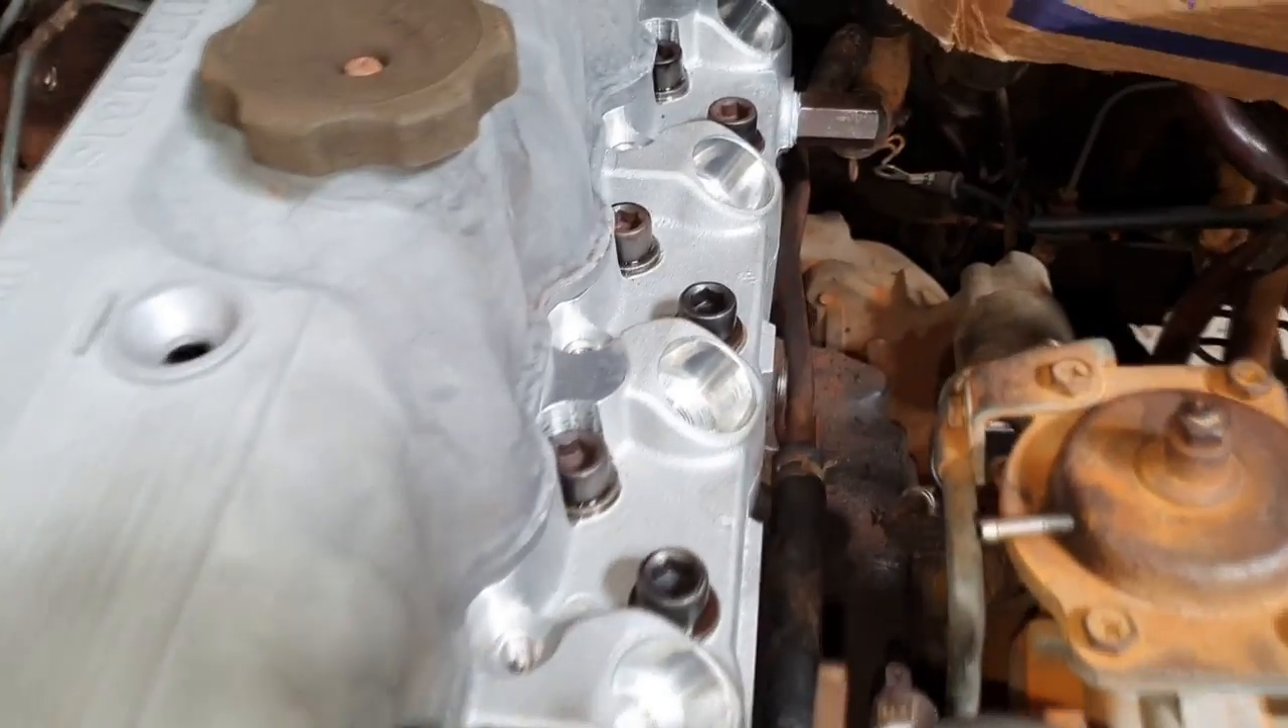Olha. O cabeçote novo no lugar.